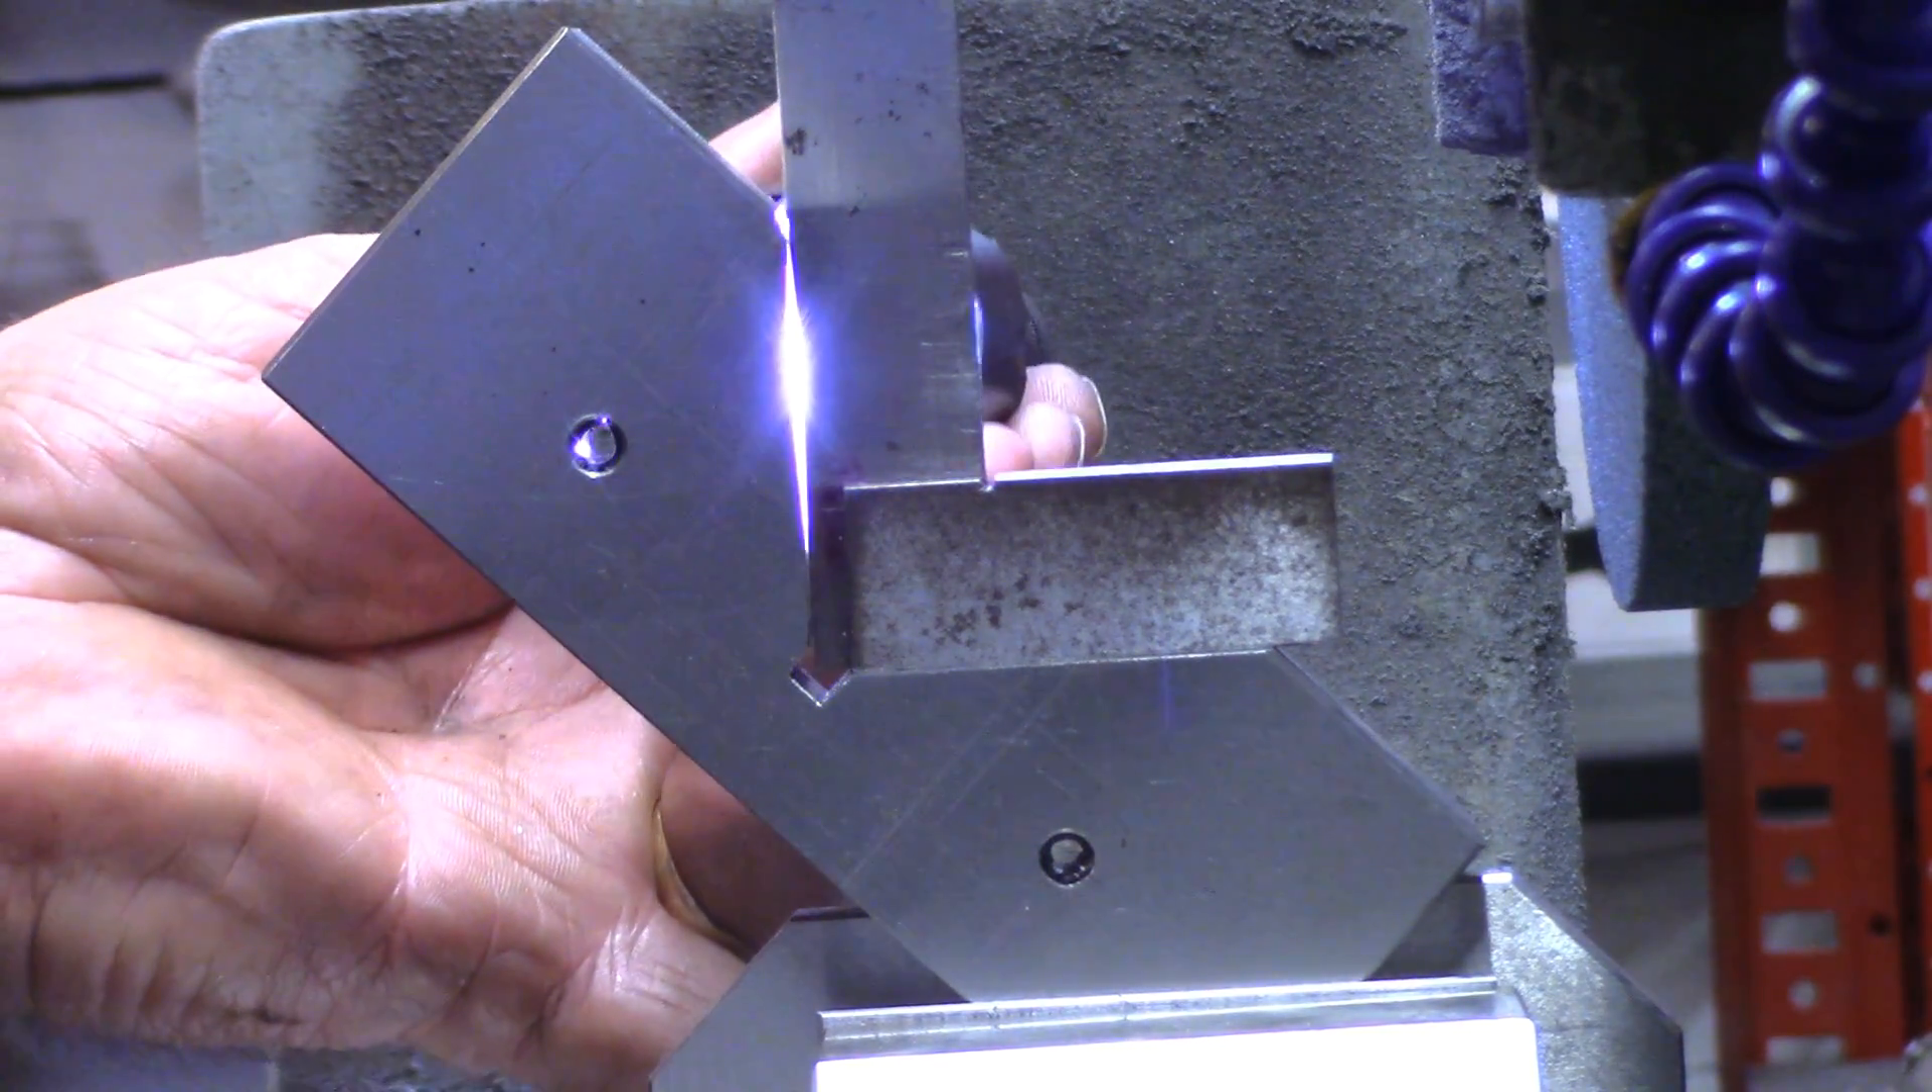There is a little light coming out on the edge up here.